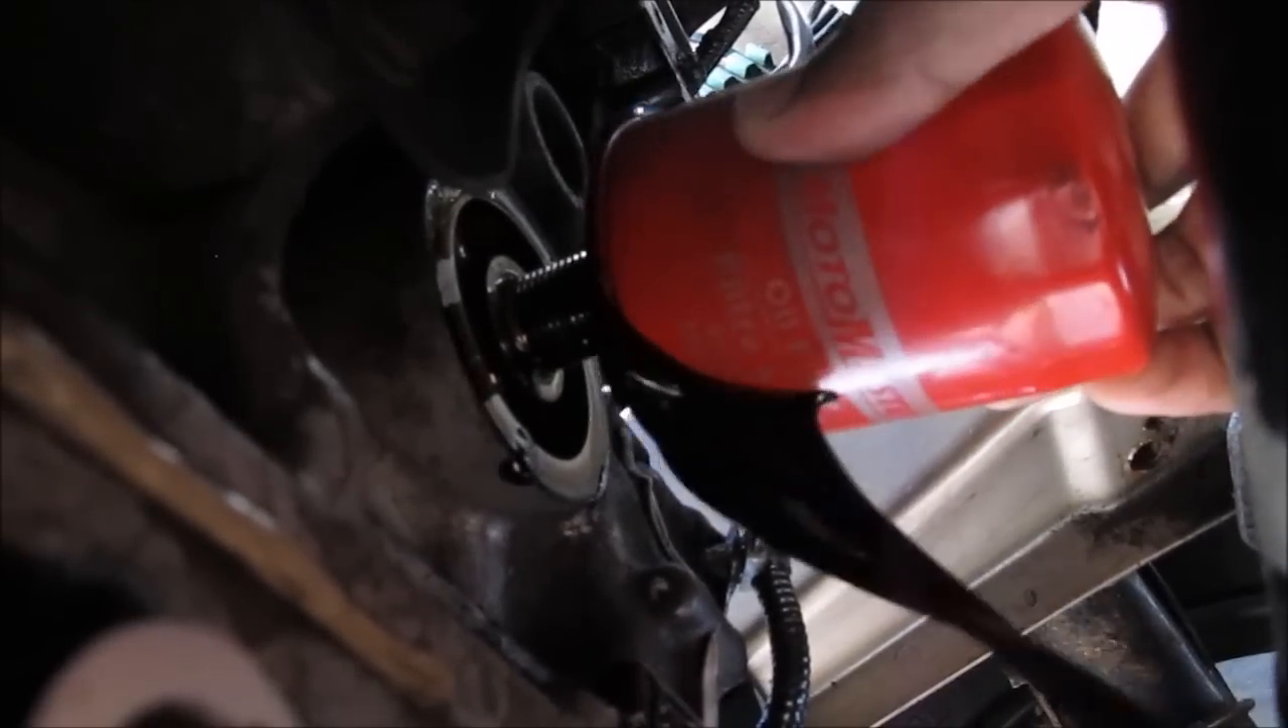And there's the oil filter, it's off.